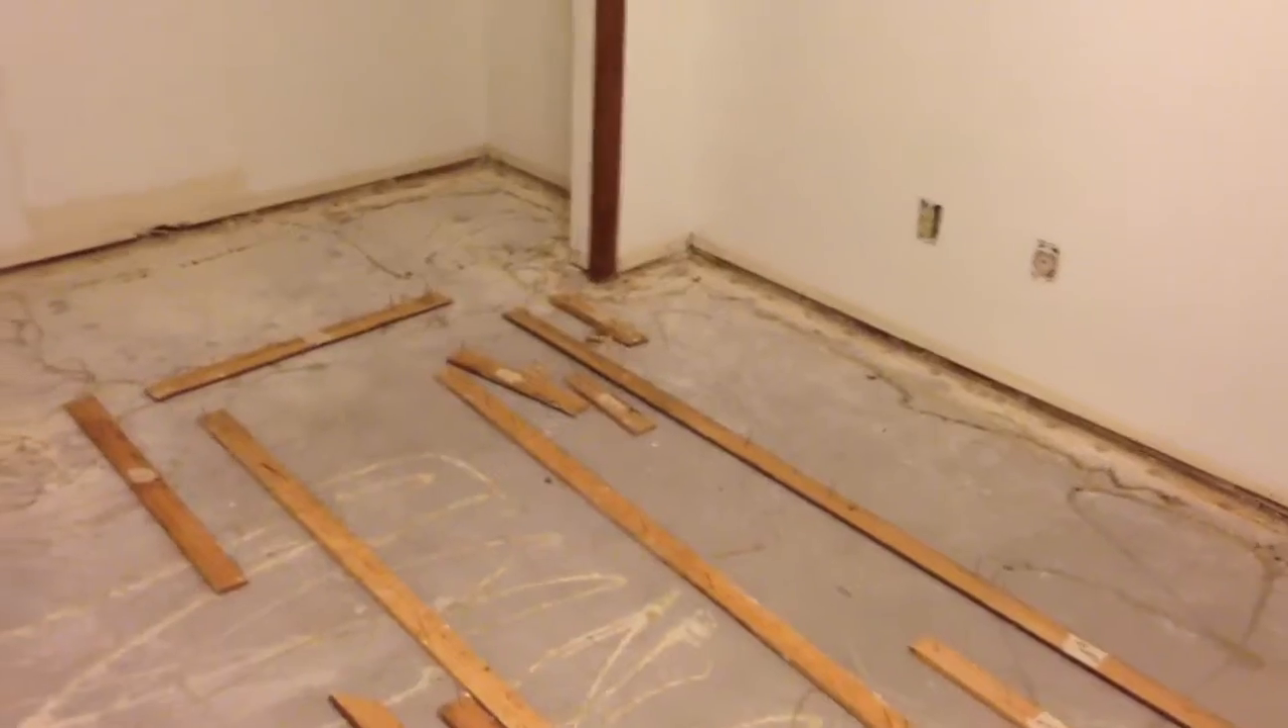And then I did manage to get all of the baseboards out.